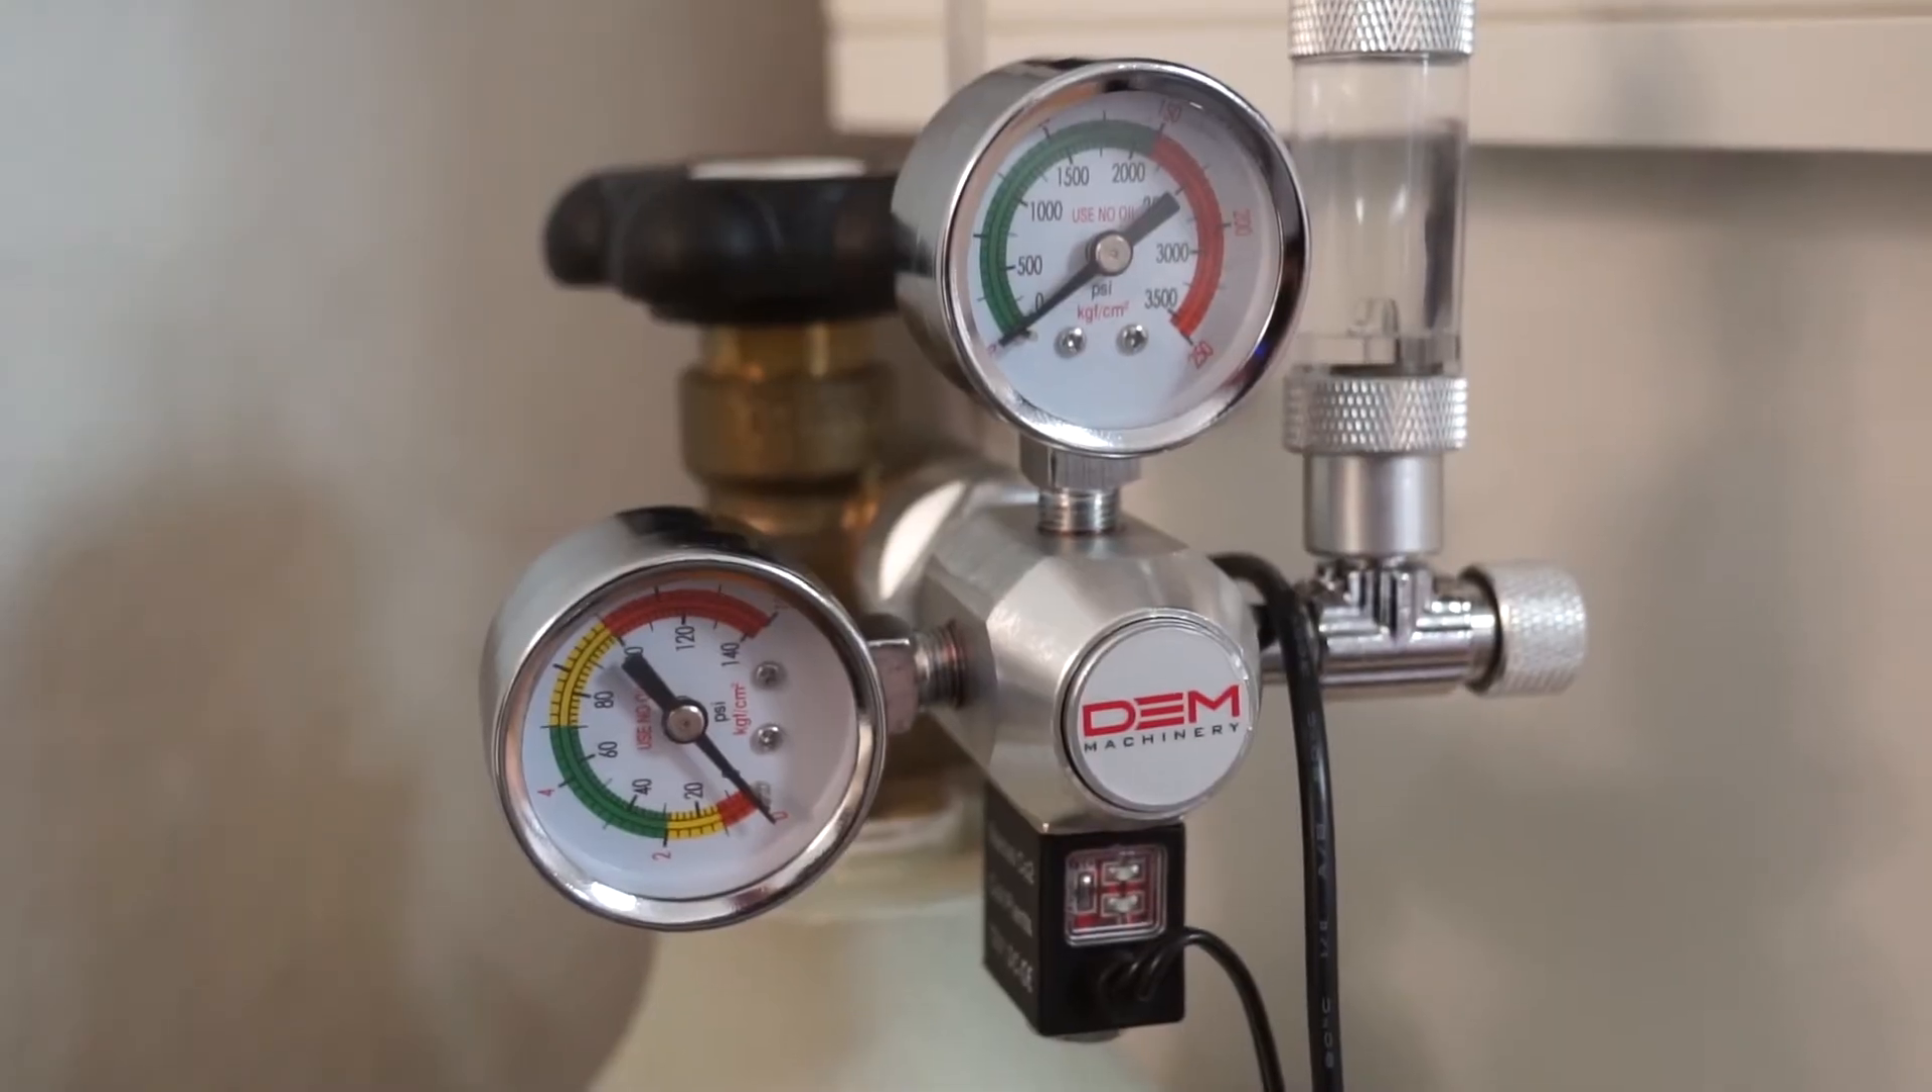Let's hook it back up to the tank and see how it does. So I've got the regulator hooked back up to the tank.